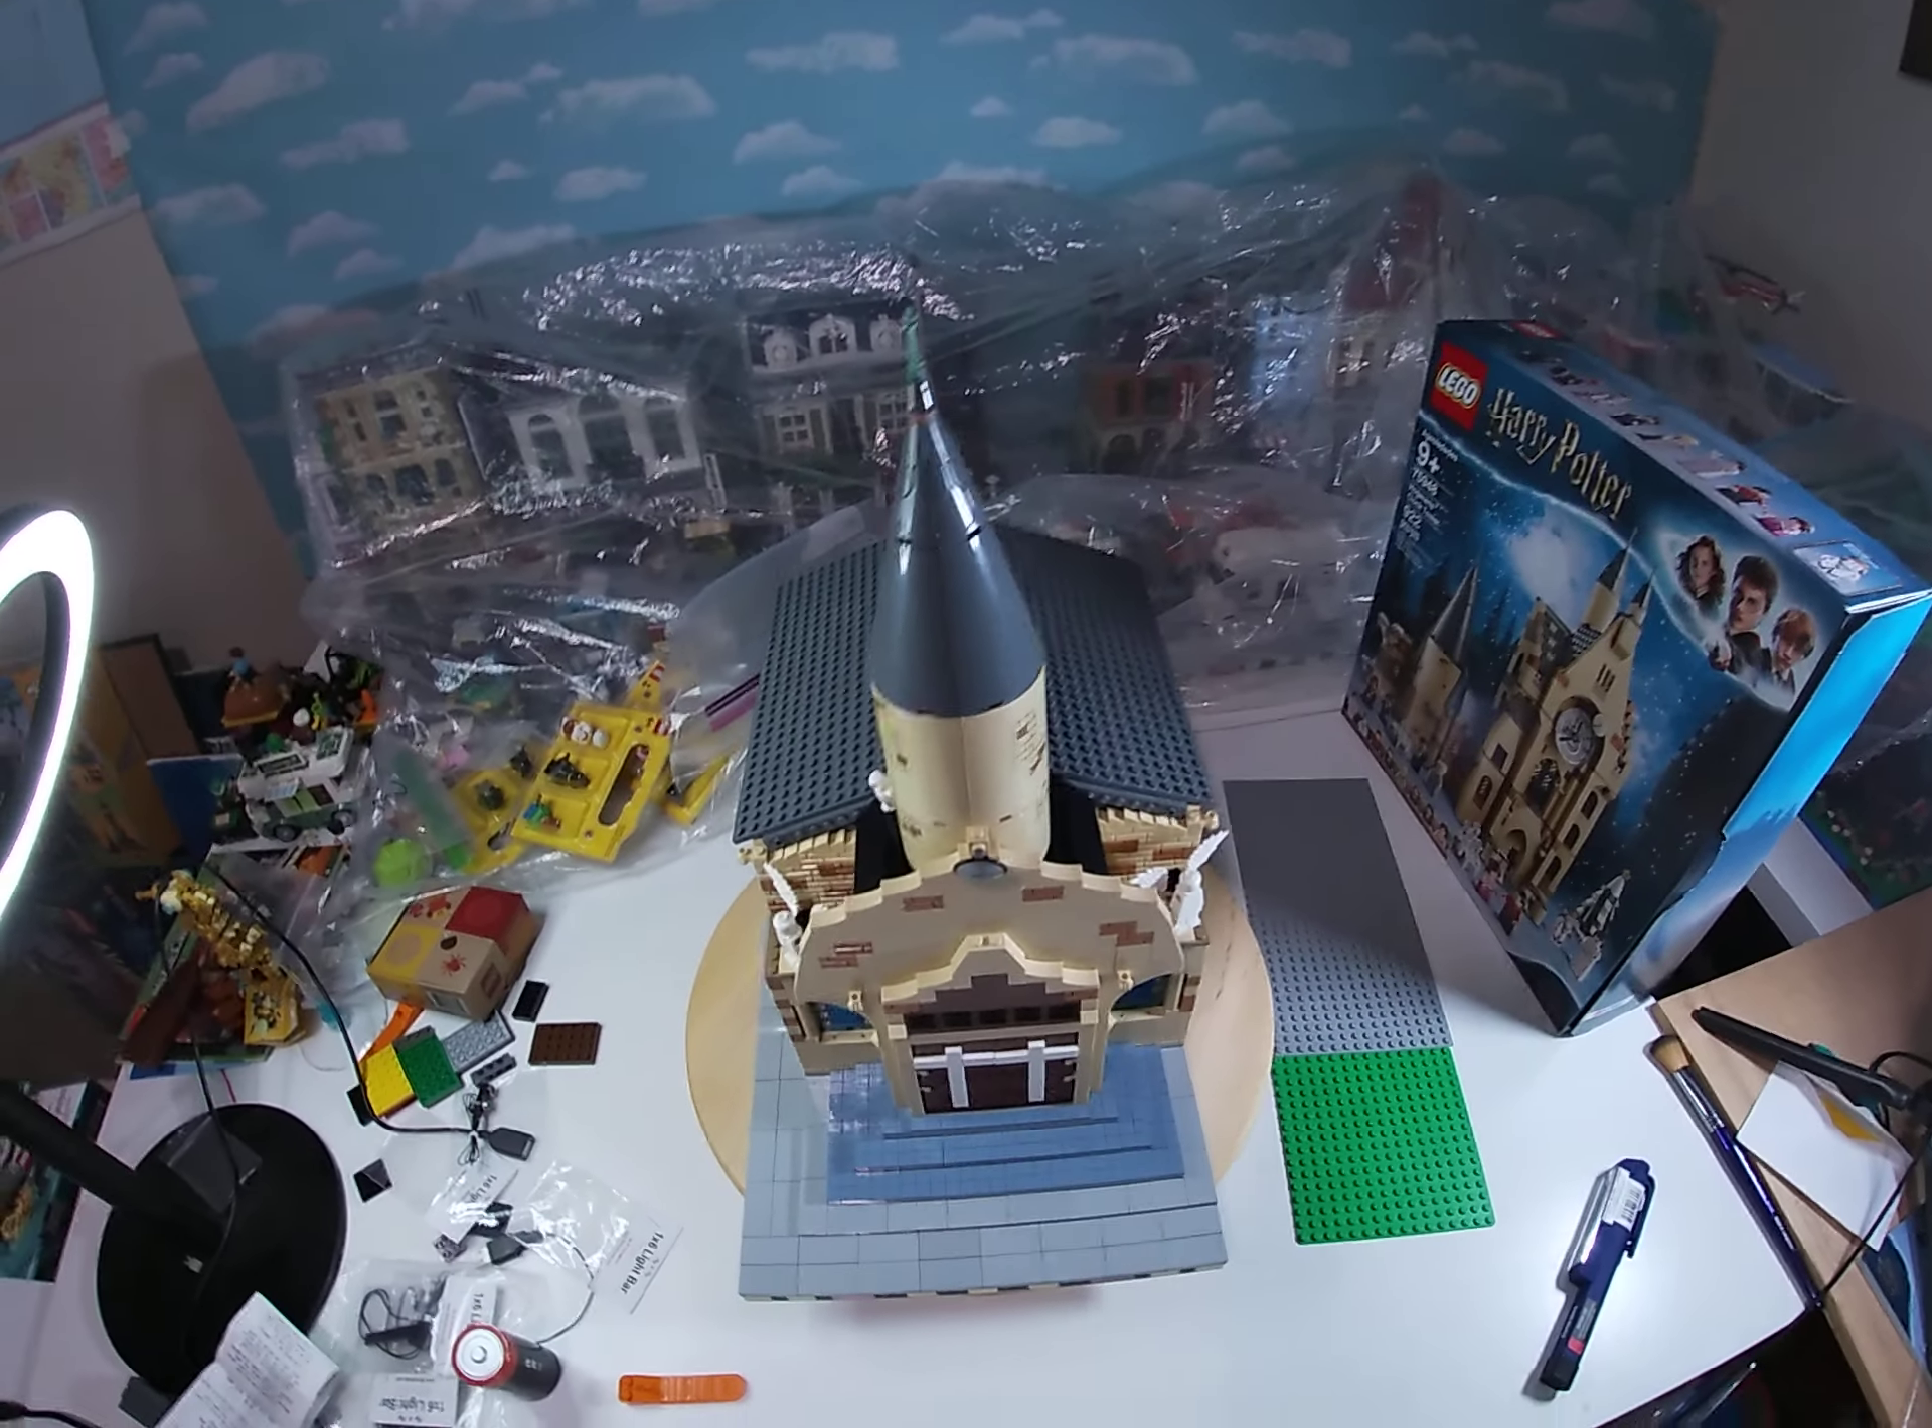I was so excited about having this church done today, I kind of forgot that I still need to make a graveyard on the right side.